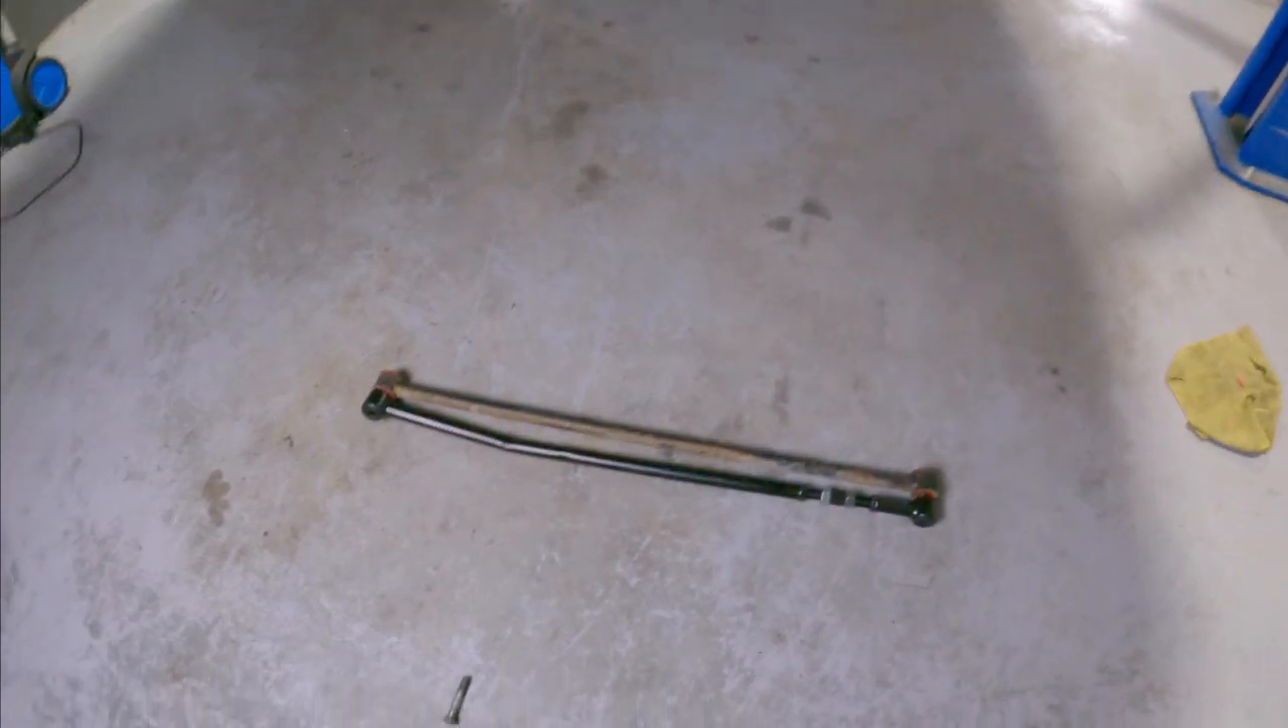So jump ahead a little bit and I've taken off the panhard rod that came out super easy.